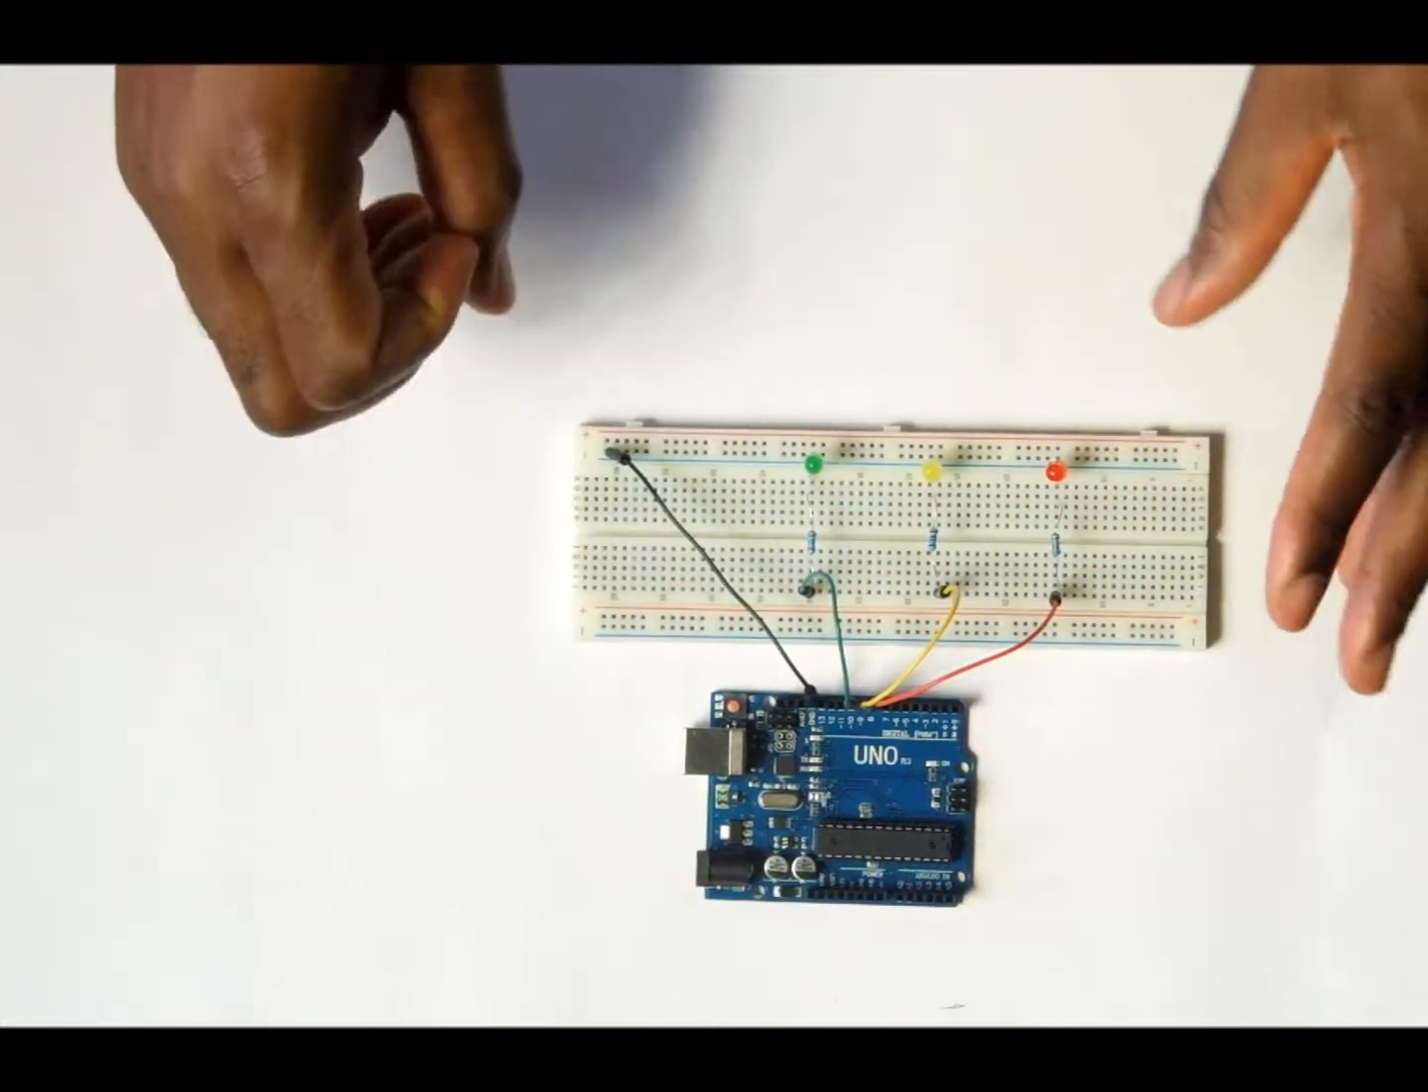This completes the wiring for the traffic light signal.